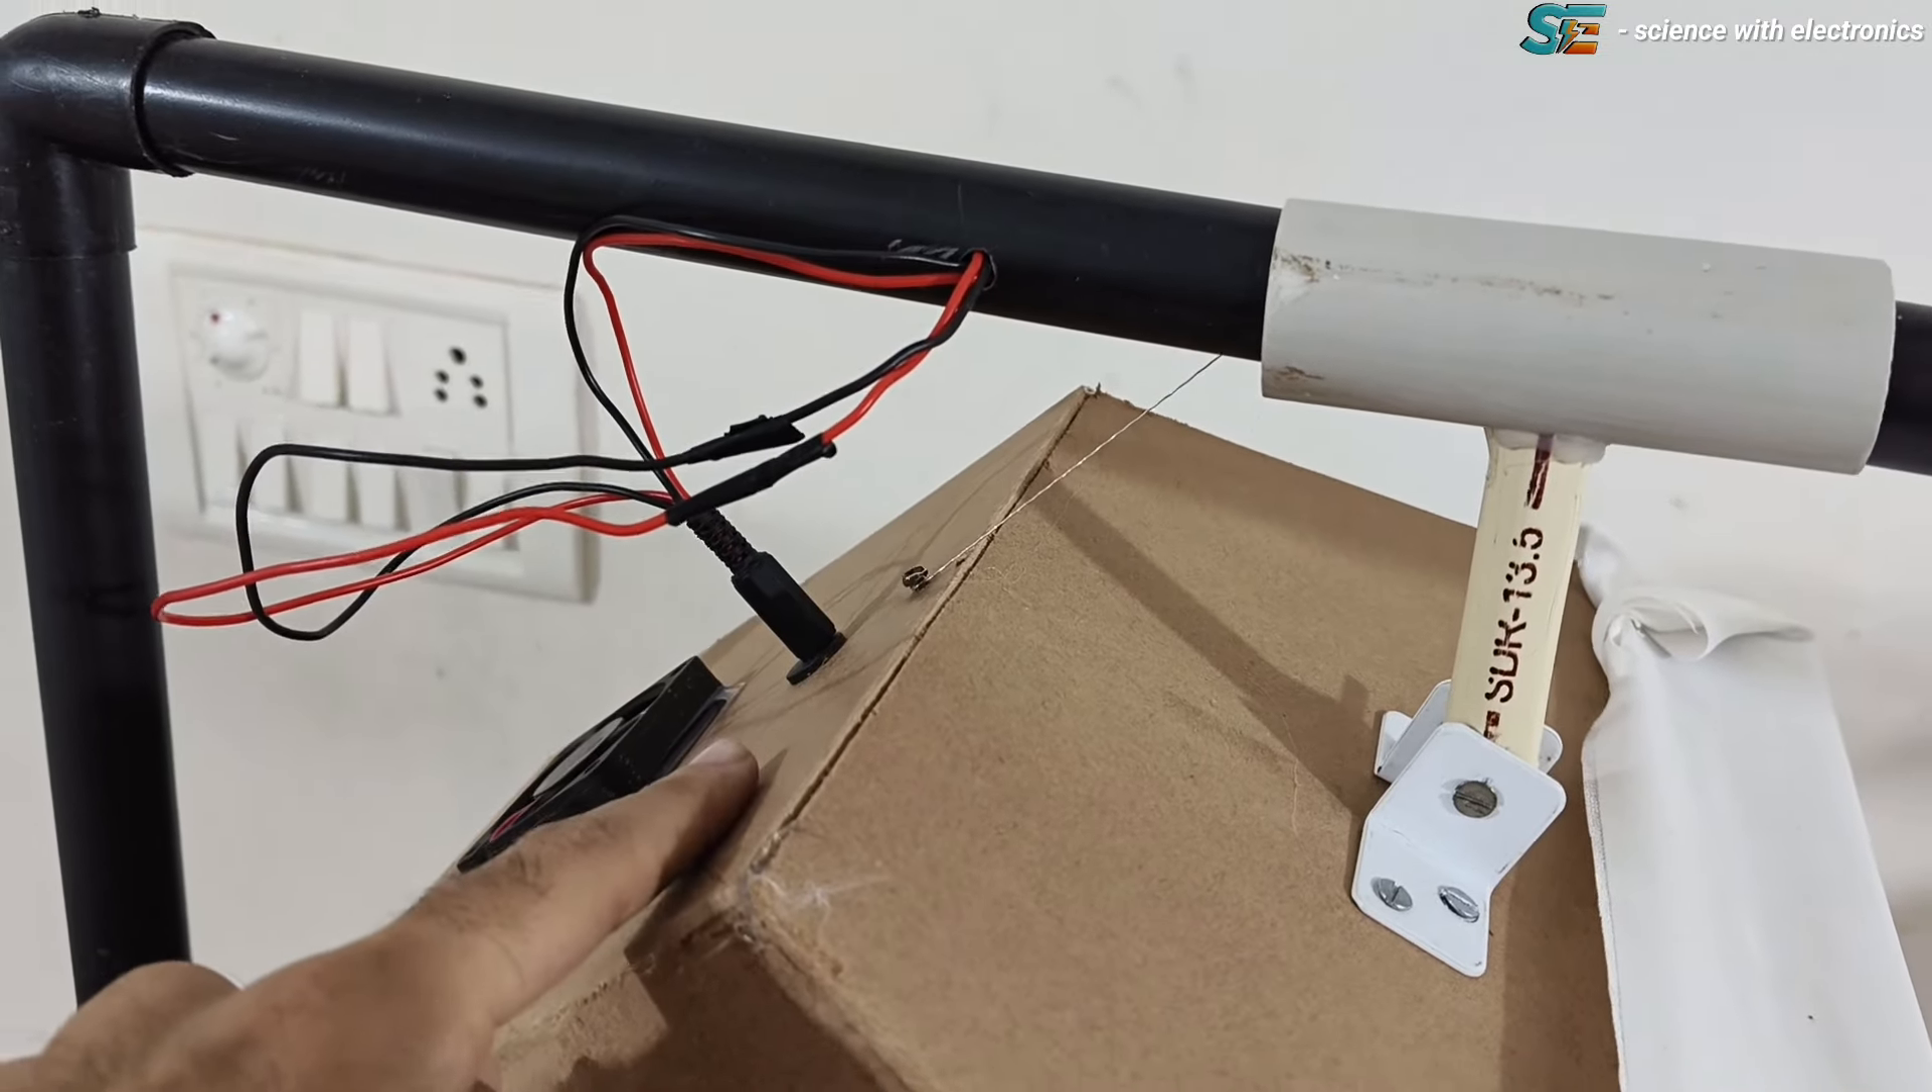यहाँ पर हमने एक male connector लगा दिया है जो friends सीधा connect है इस वाले softbox के साथ।